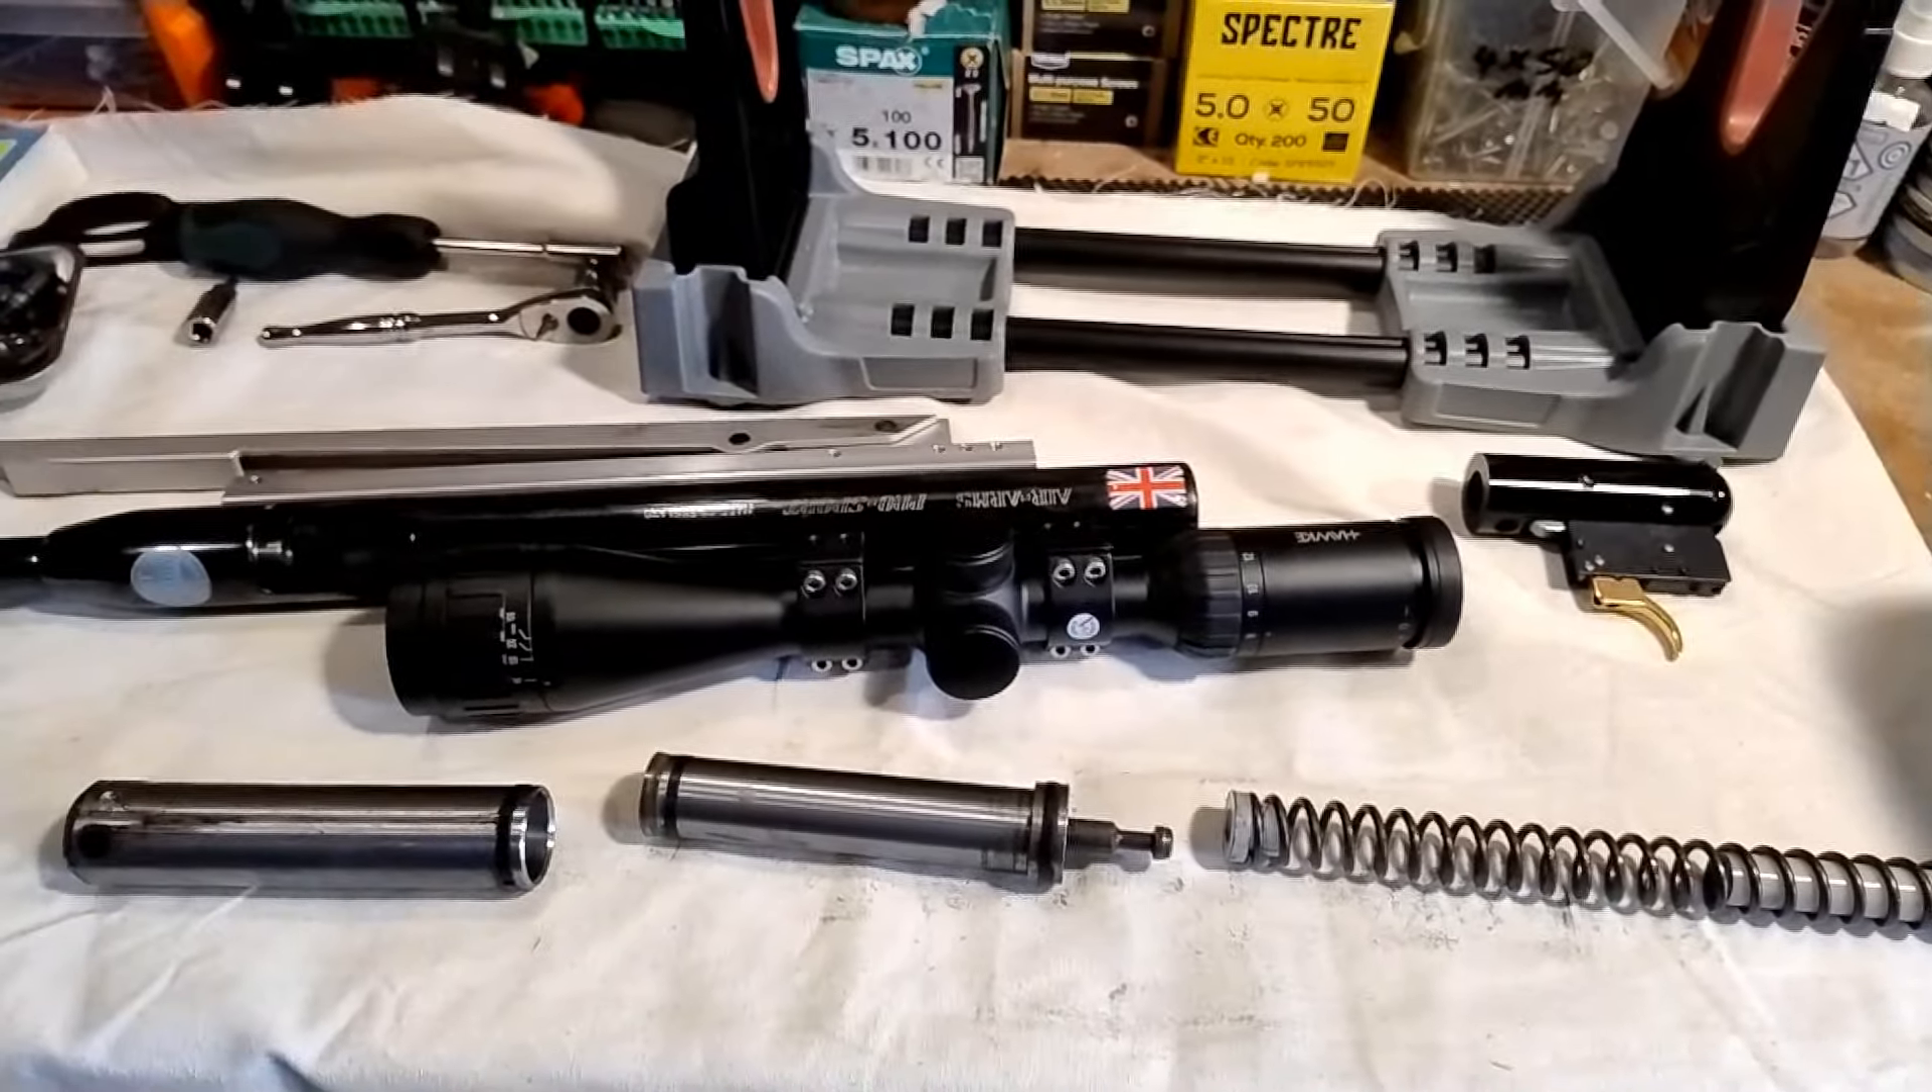I've got the gun apart and it doesn't look like there's too much in the way of damage.